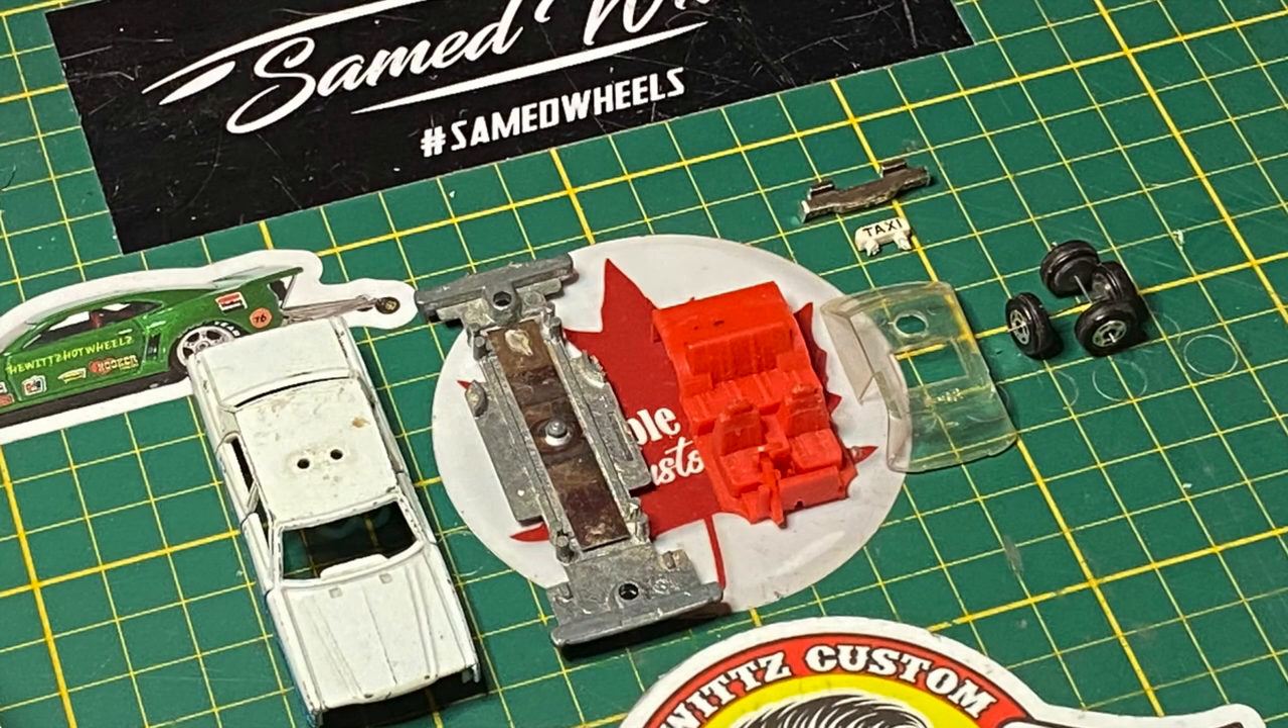The car's been all taken apart and stripped down, and it's a pretty basic lineup of parts that you see on the bench.